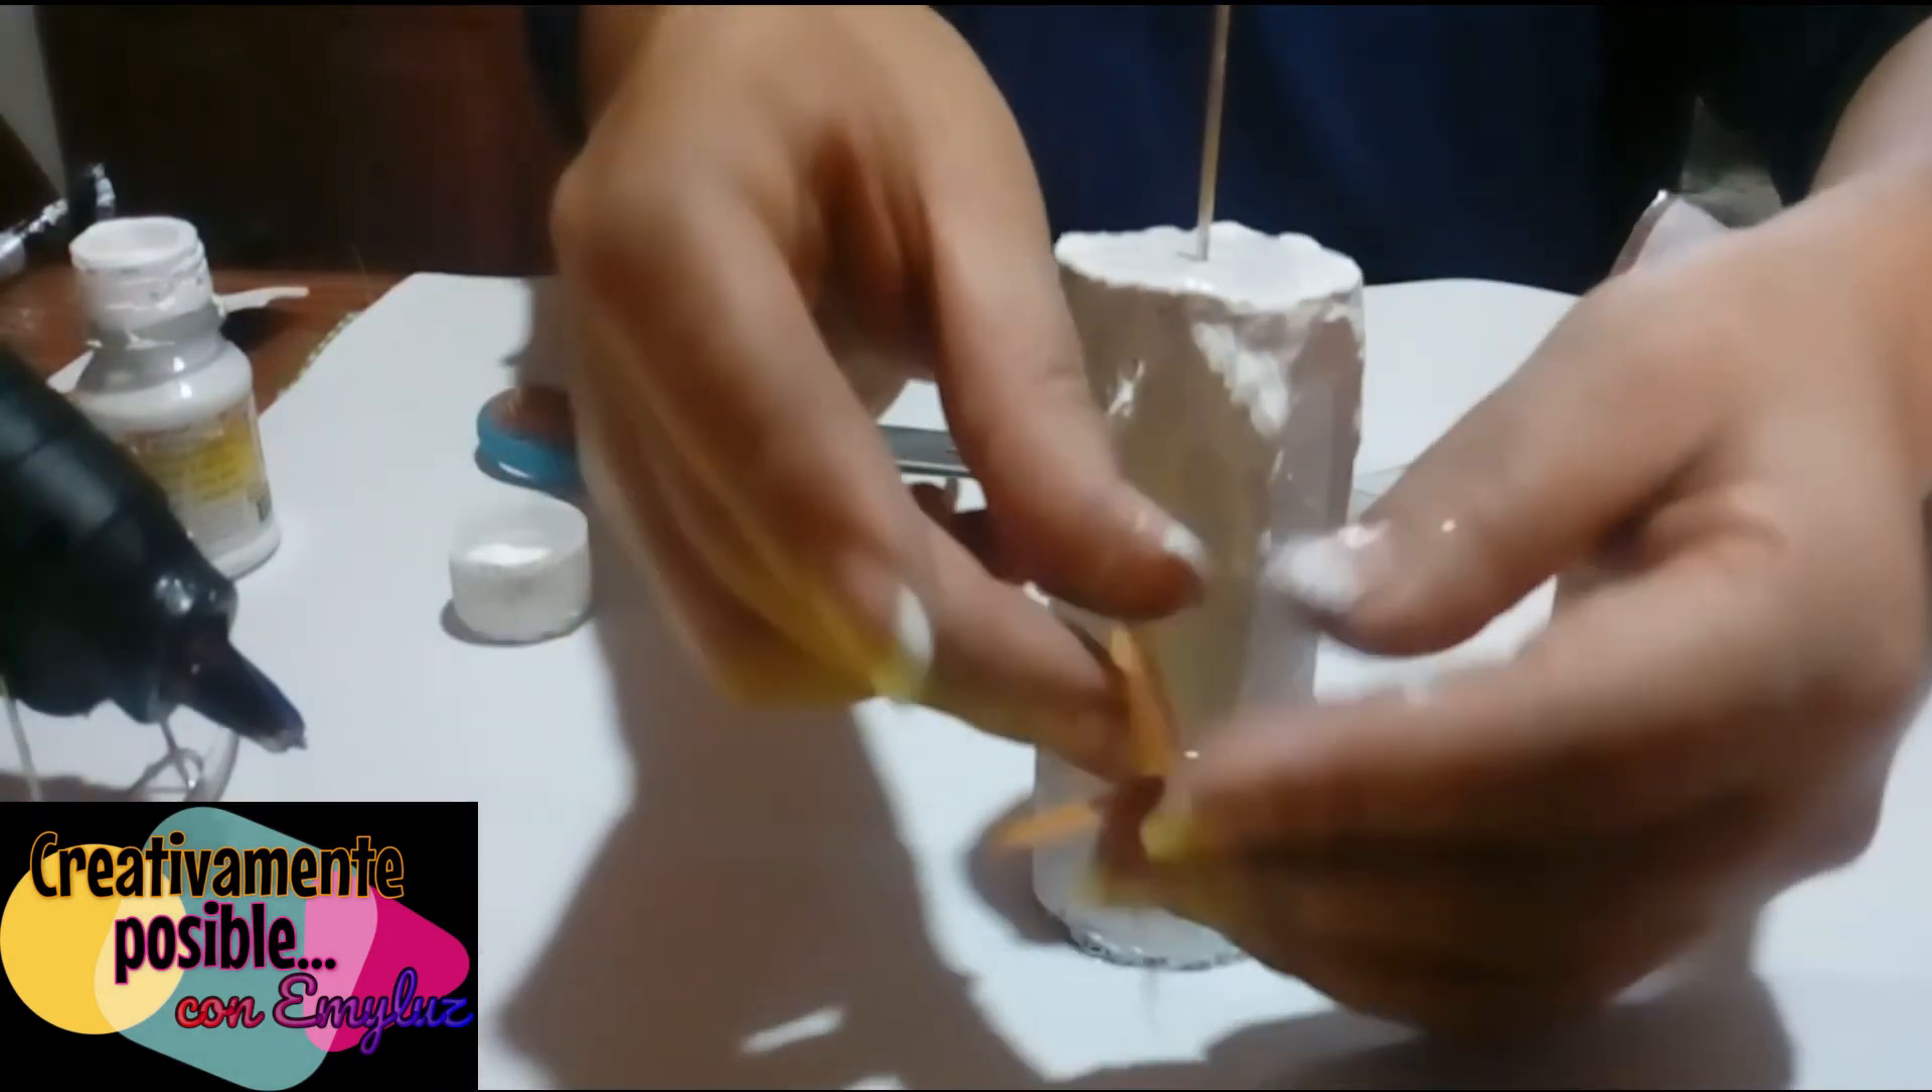¿Qué nos falta? Colocarle la llamita de nuestra velita.